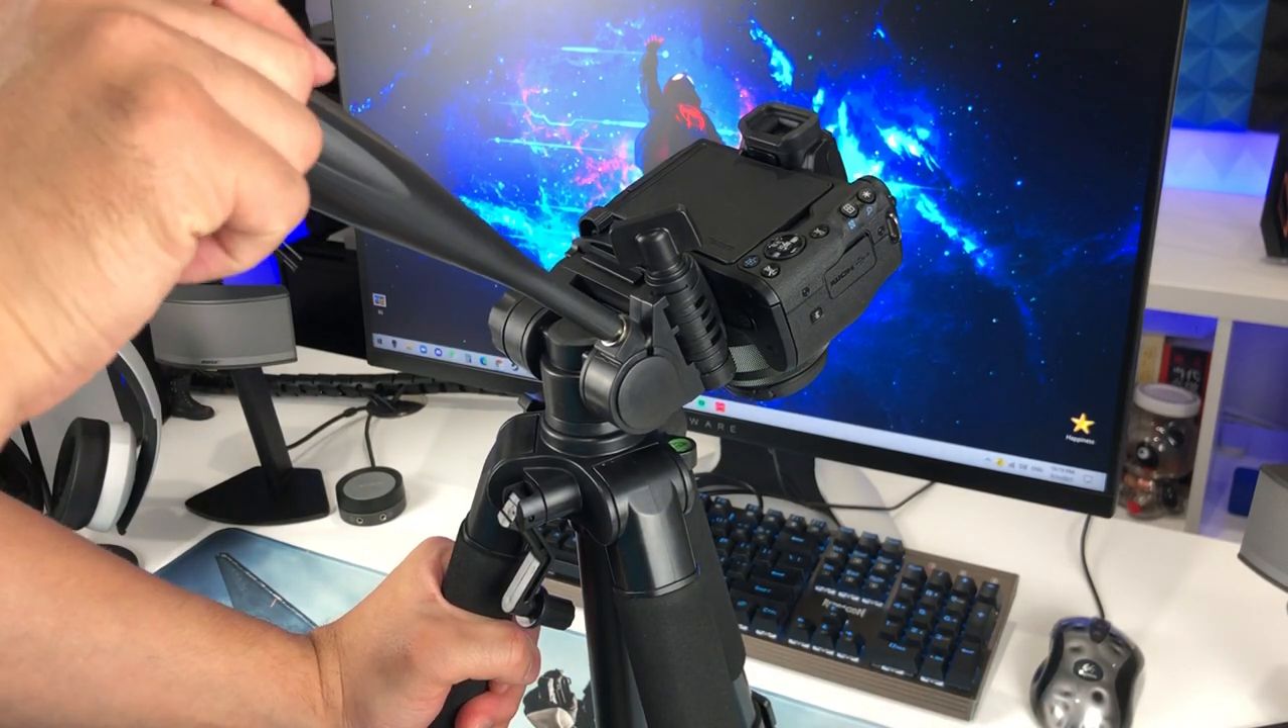And now the camera is in place, dude.